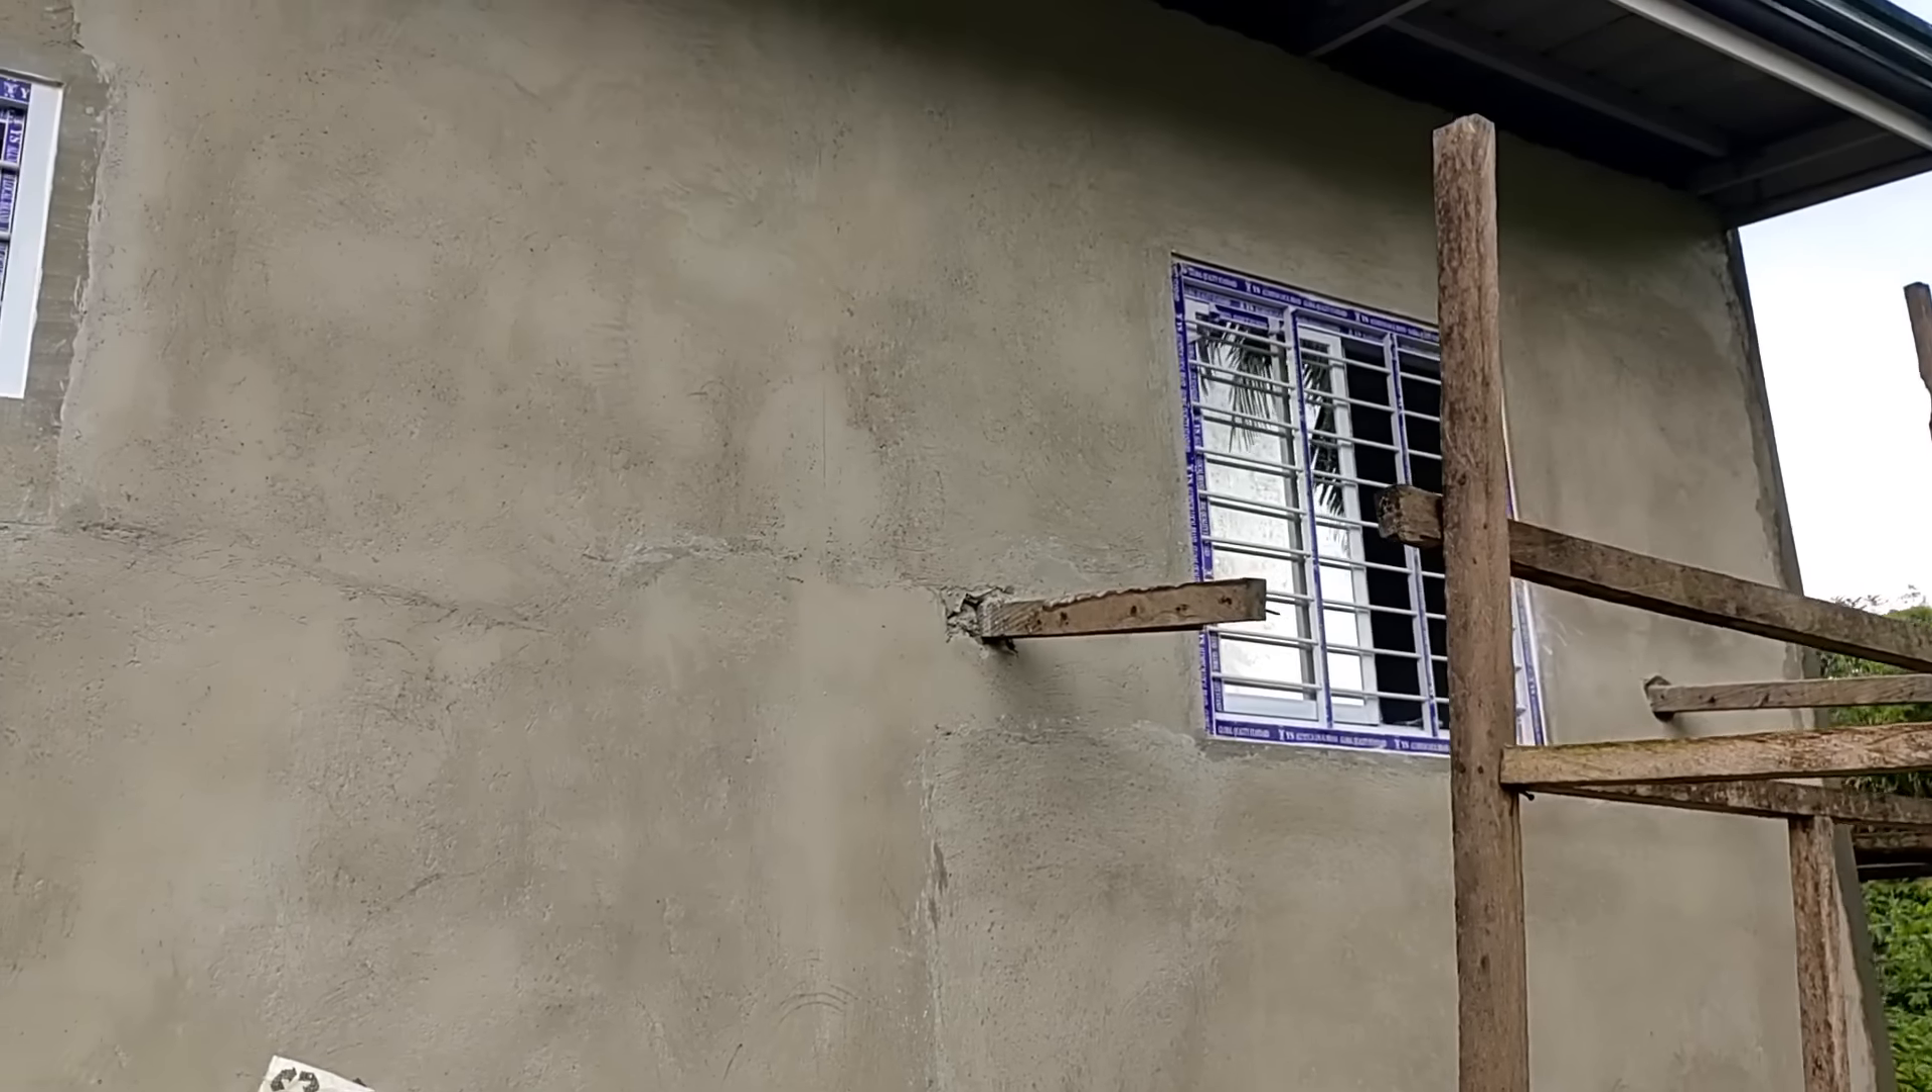Kompleto na po yung ating bintana.